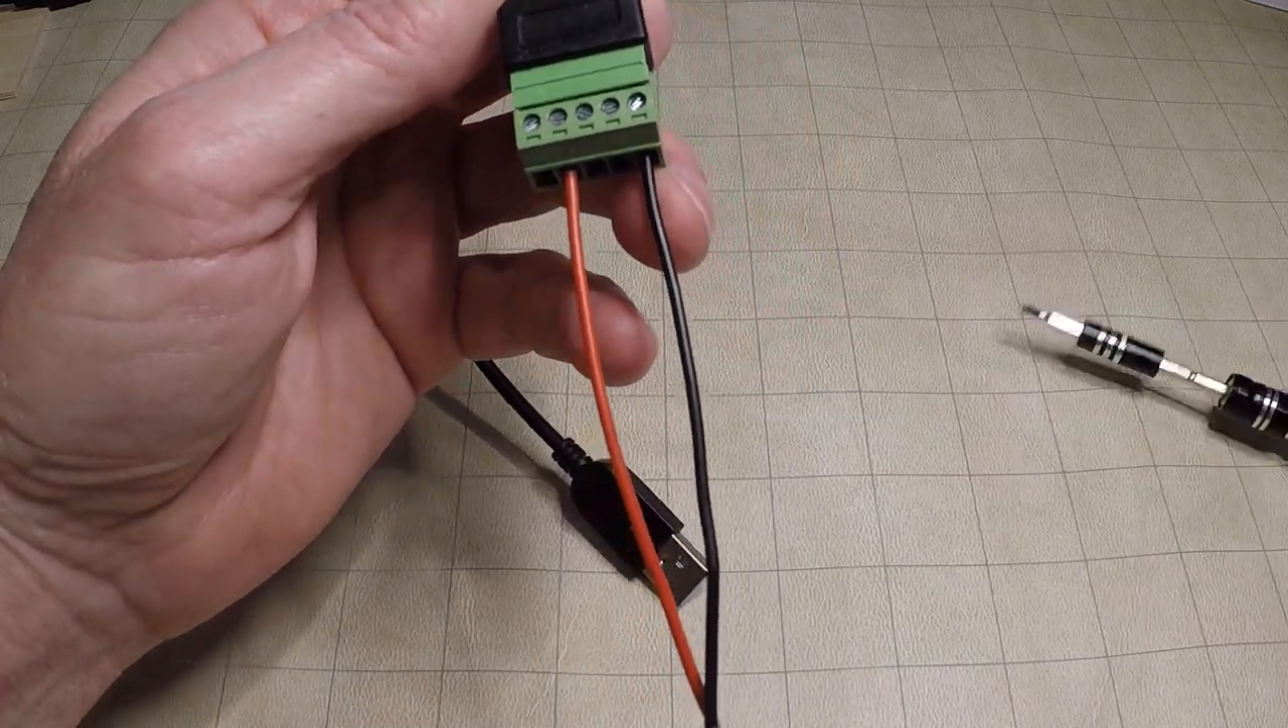So now we've properly broken out the two wires inside of this cable that we care about.